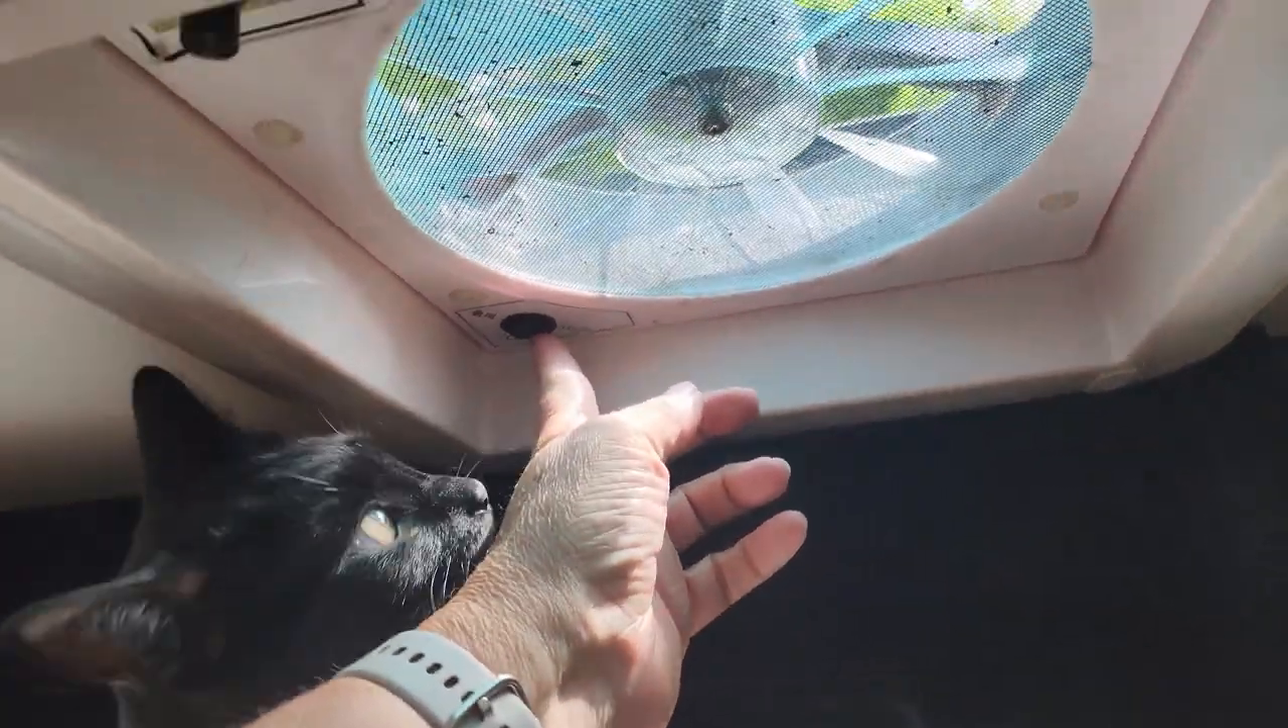Well, I got the fan in.